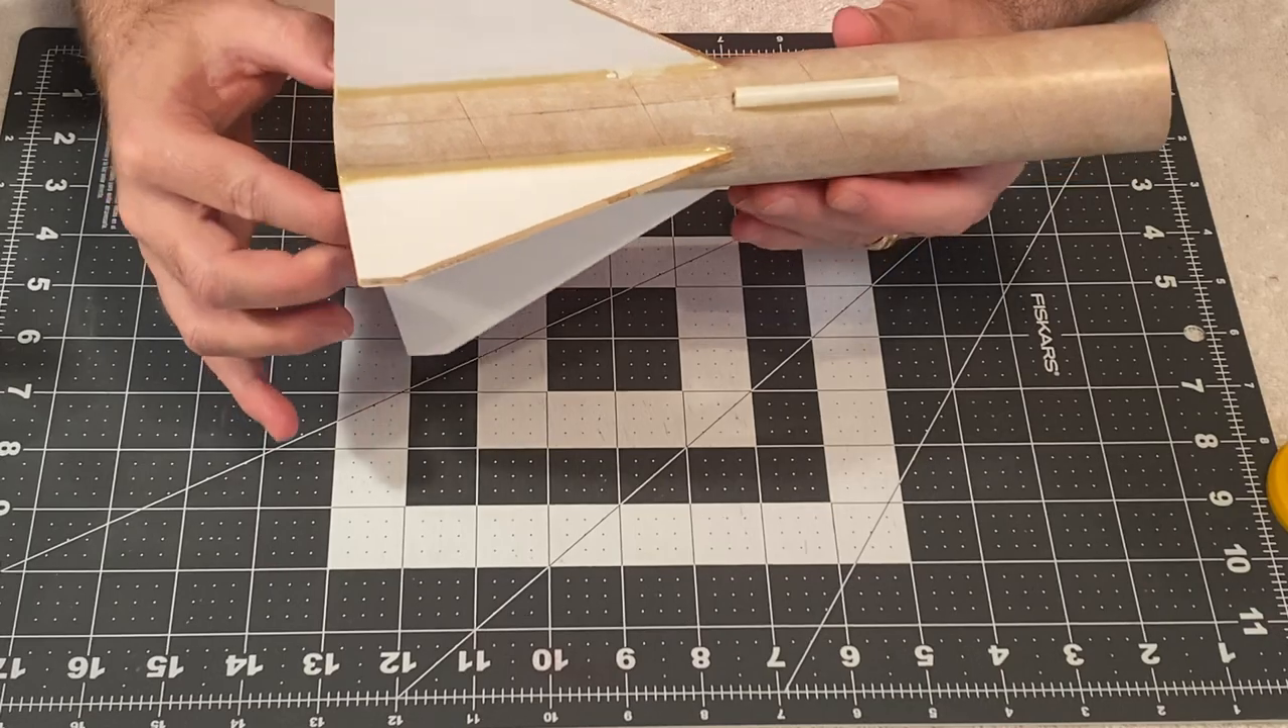Okay, as you can see, the fillets are done. And I've also gone ahead and glued and run fillets on the launch lug as well.